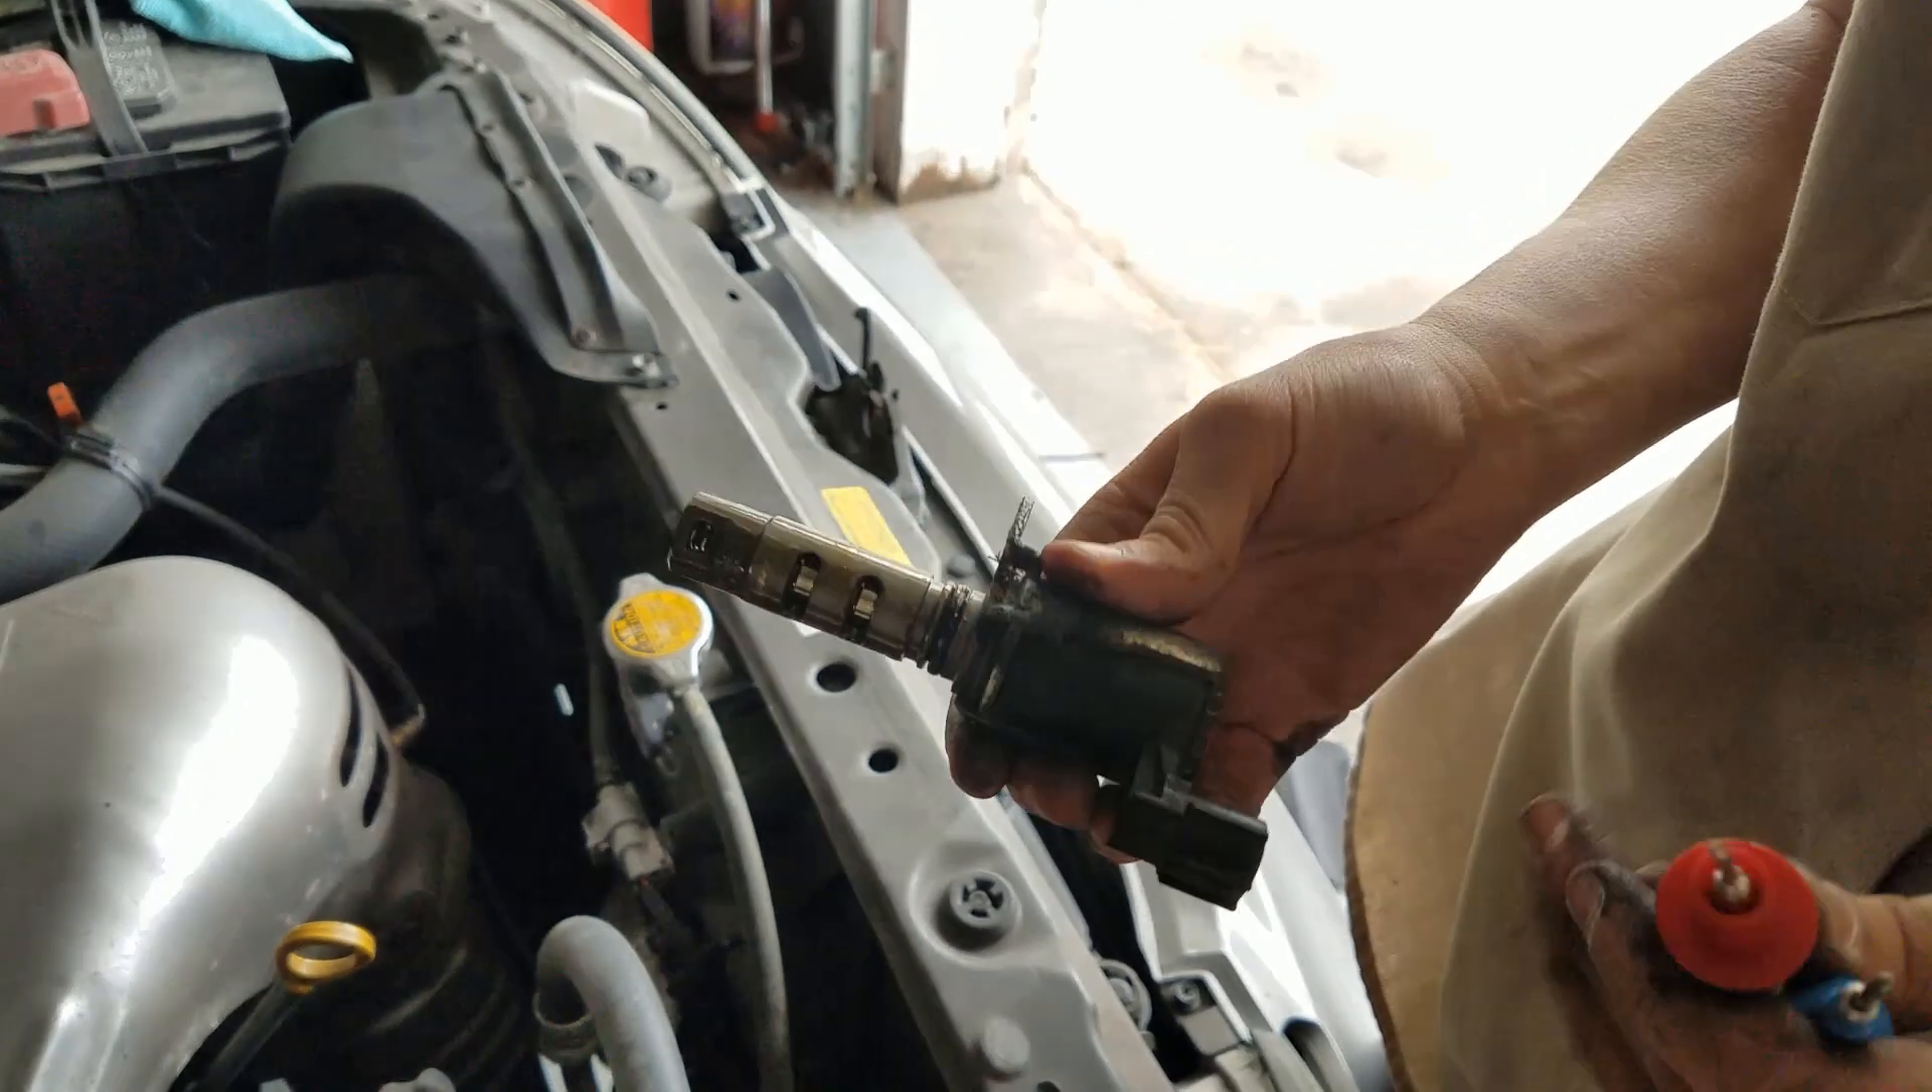Okay, so we've gone ahead and removed the oil control solenoid and valve.